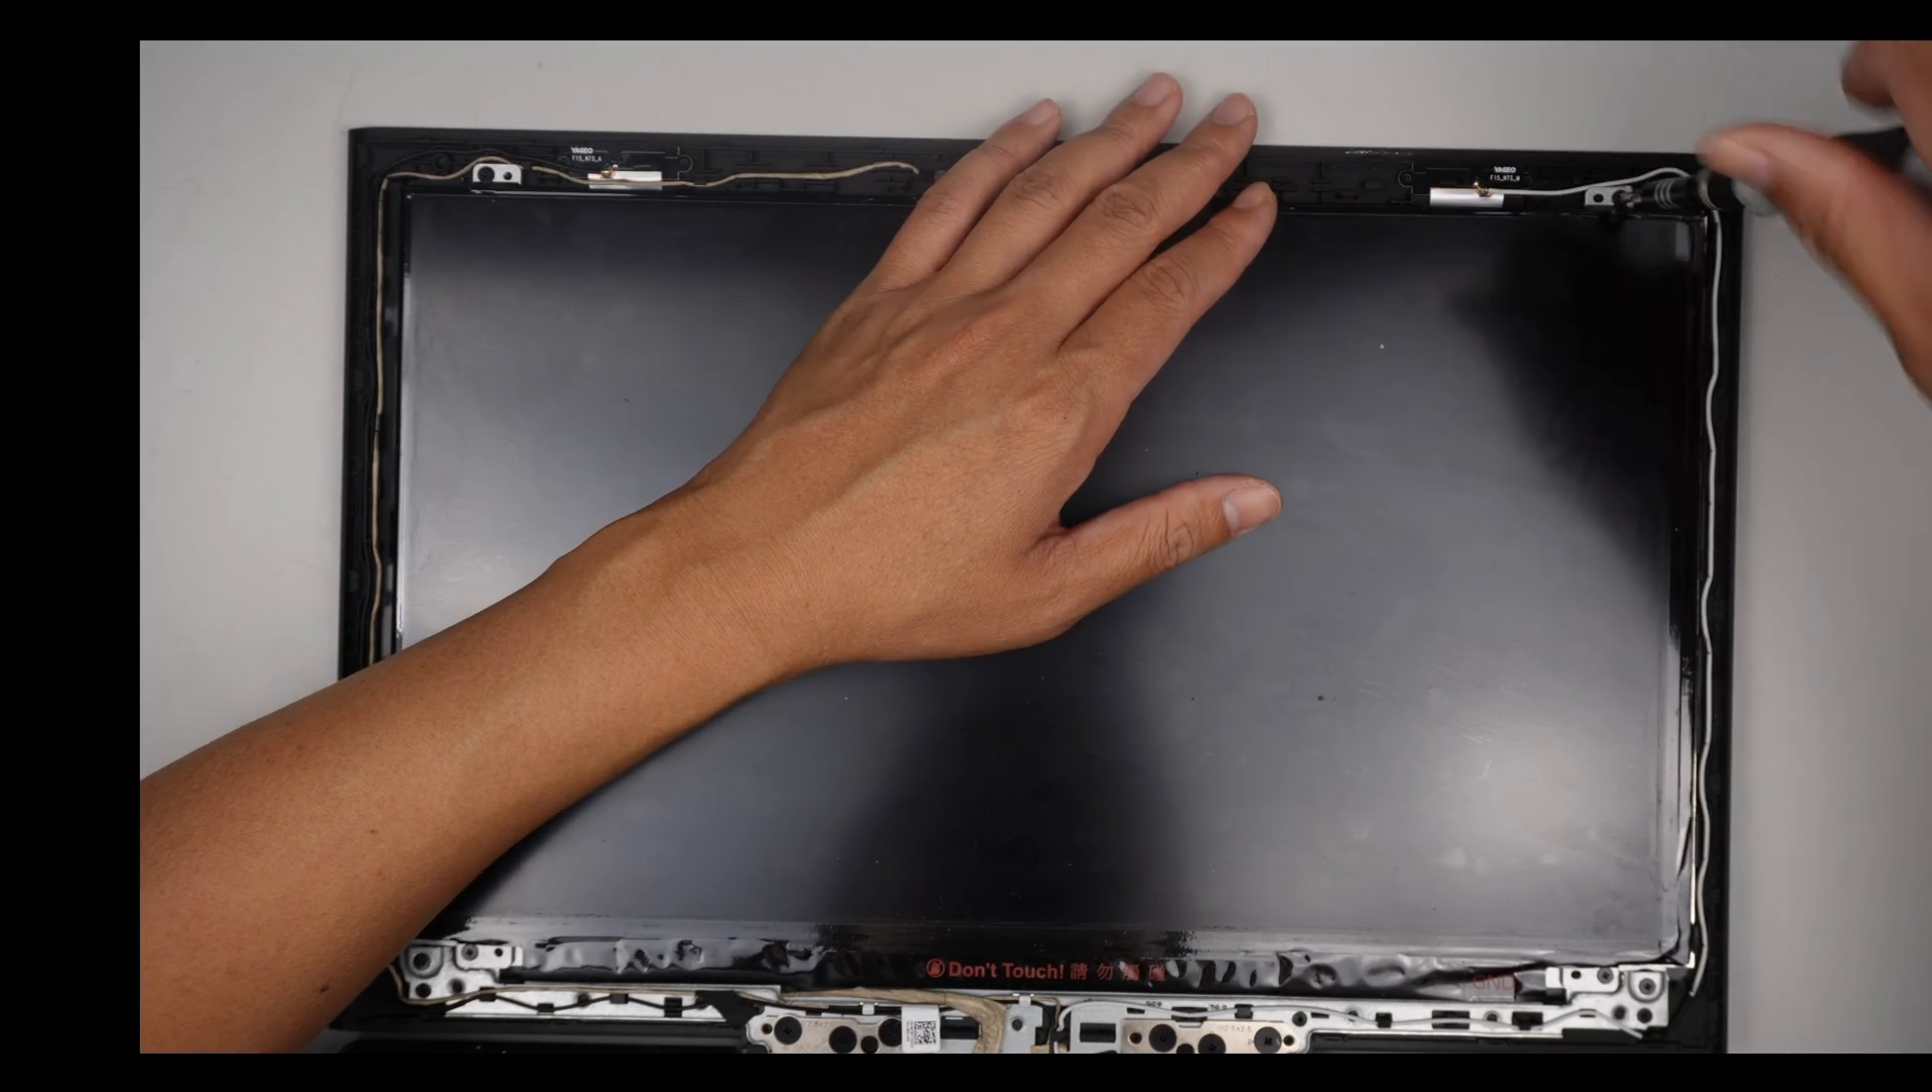Okay, once the entire bezel is removed, here is the screen and it needs a phillips screw driver to remove the screws.